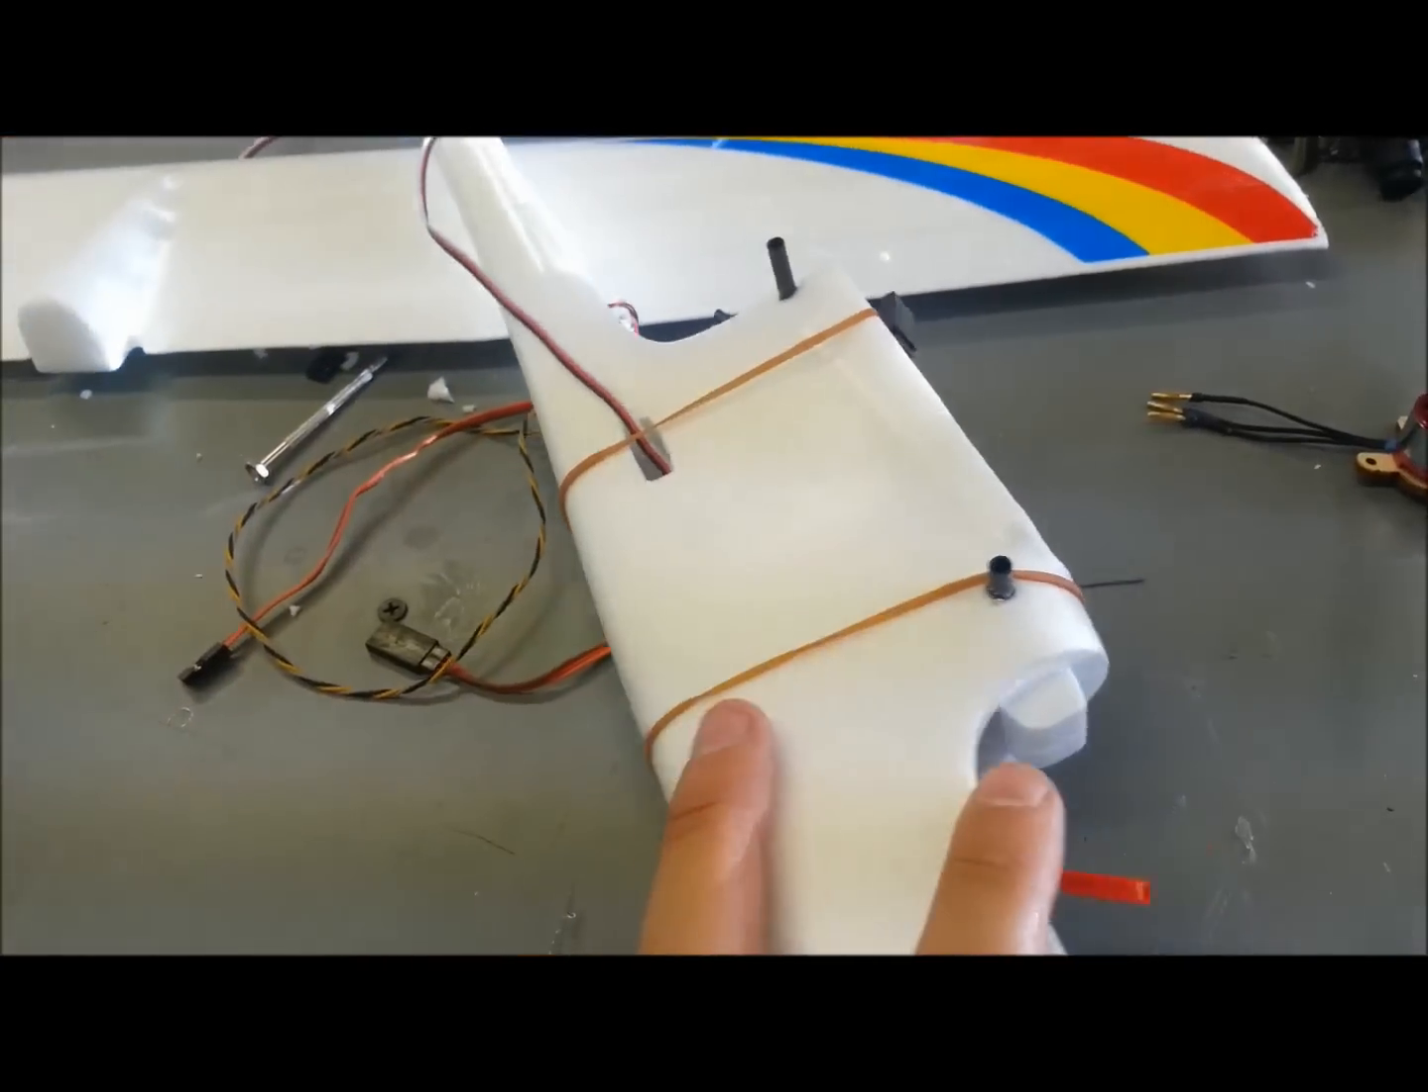Alright, I've got the two halves closed up and put together.